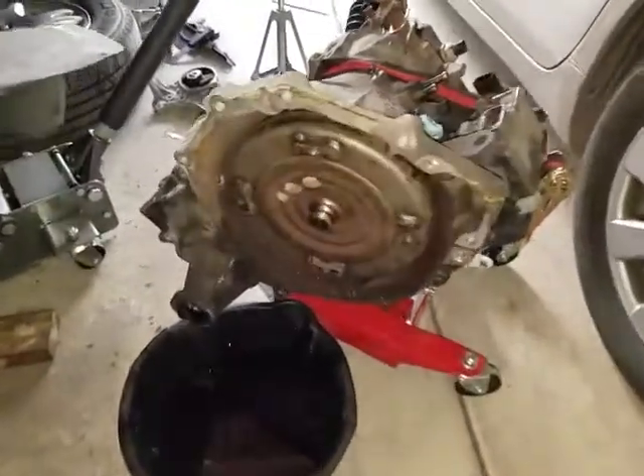All righty so I have successfully removed our transmission here it is right here.